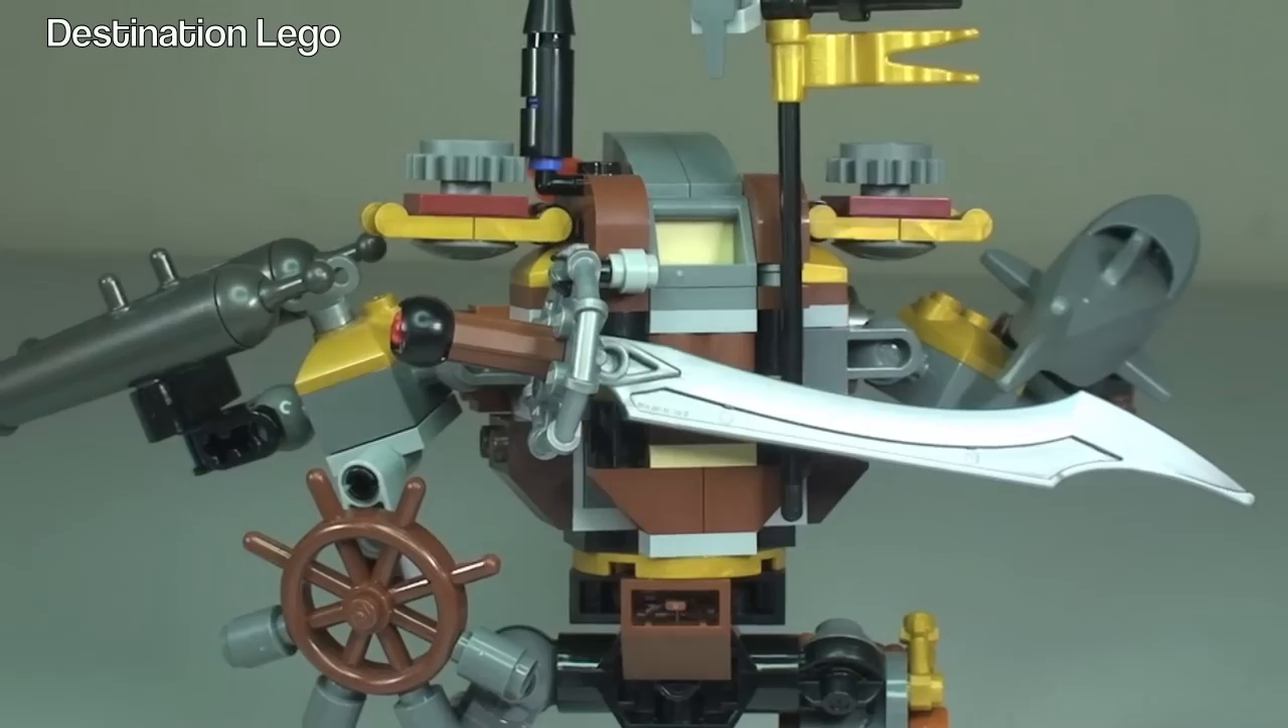So we can now see the sword being held in position.